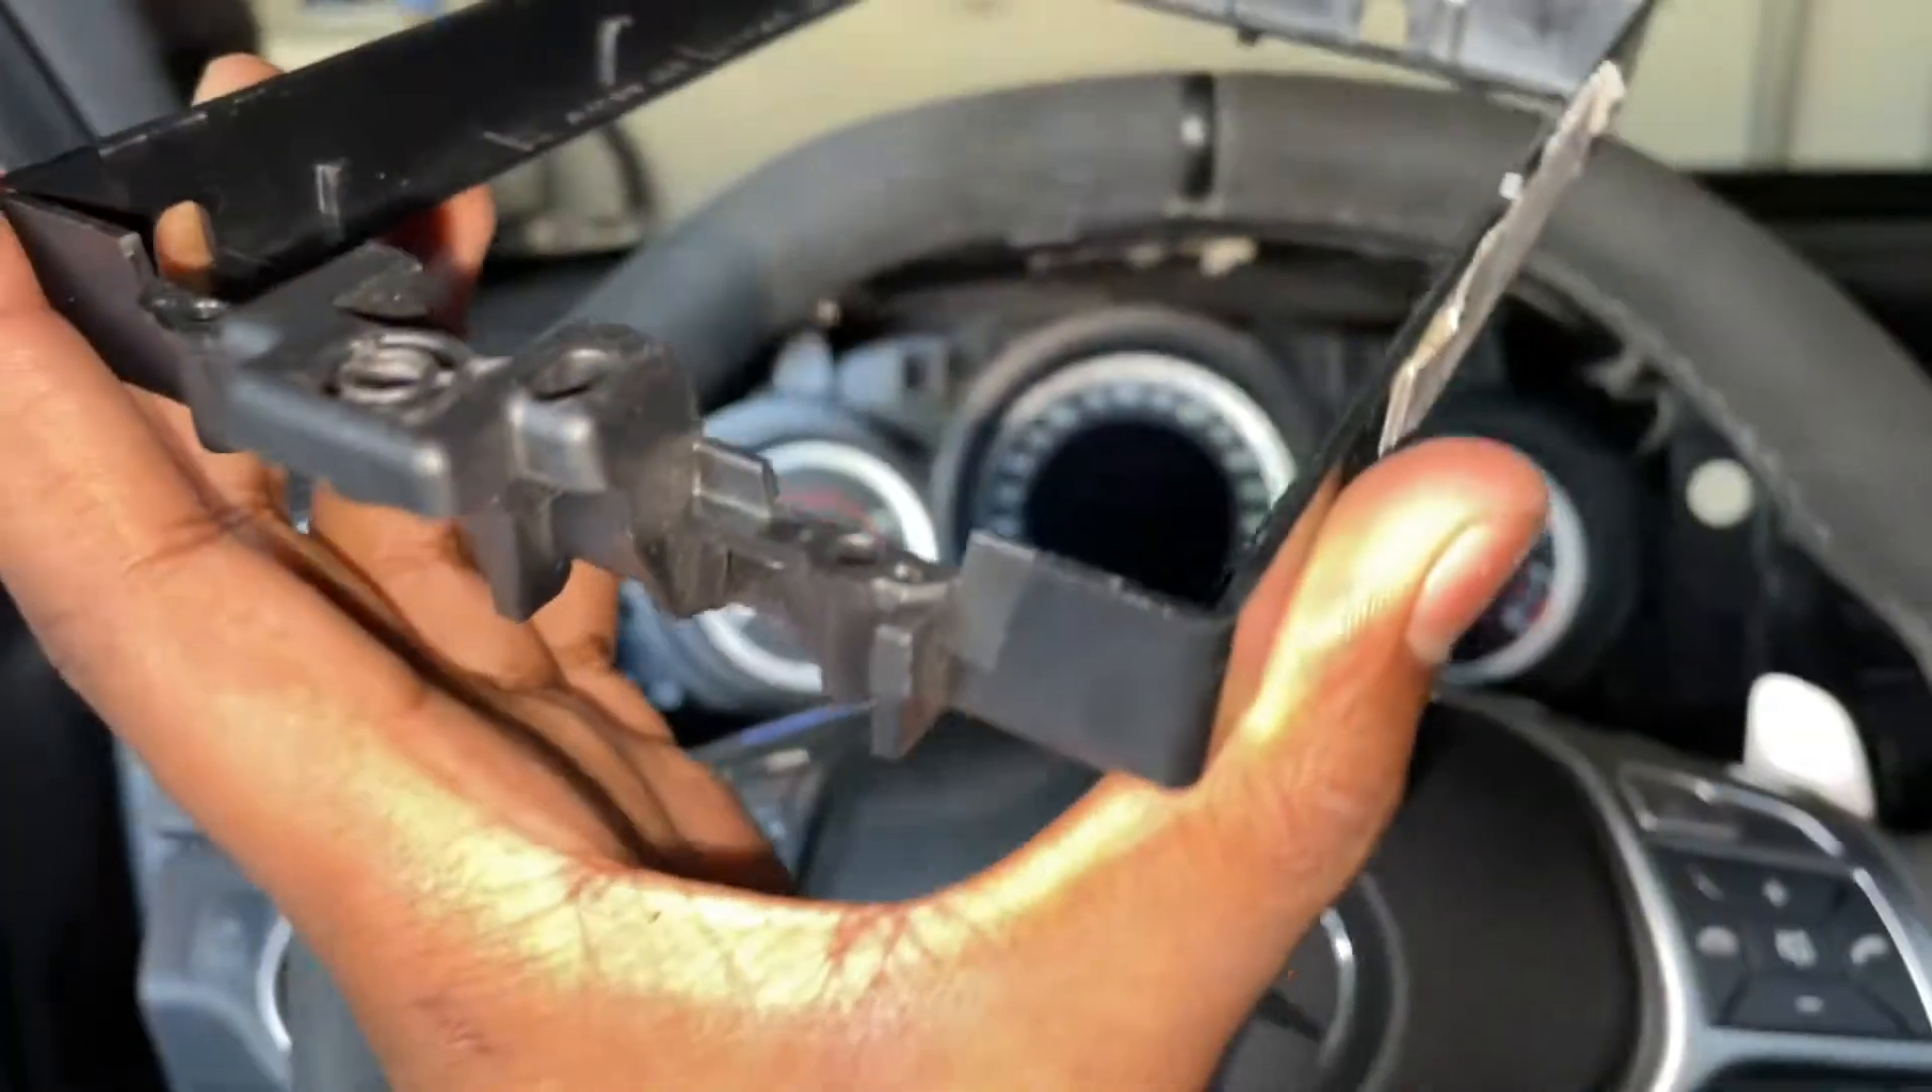So we're going to get rid of this little black trim piece that goes around the screen. I've gotten that out.